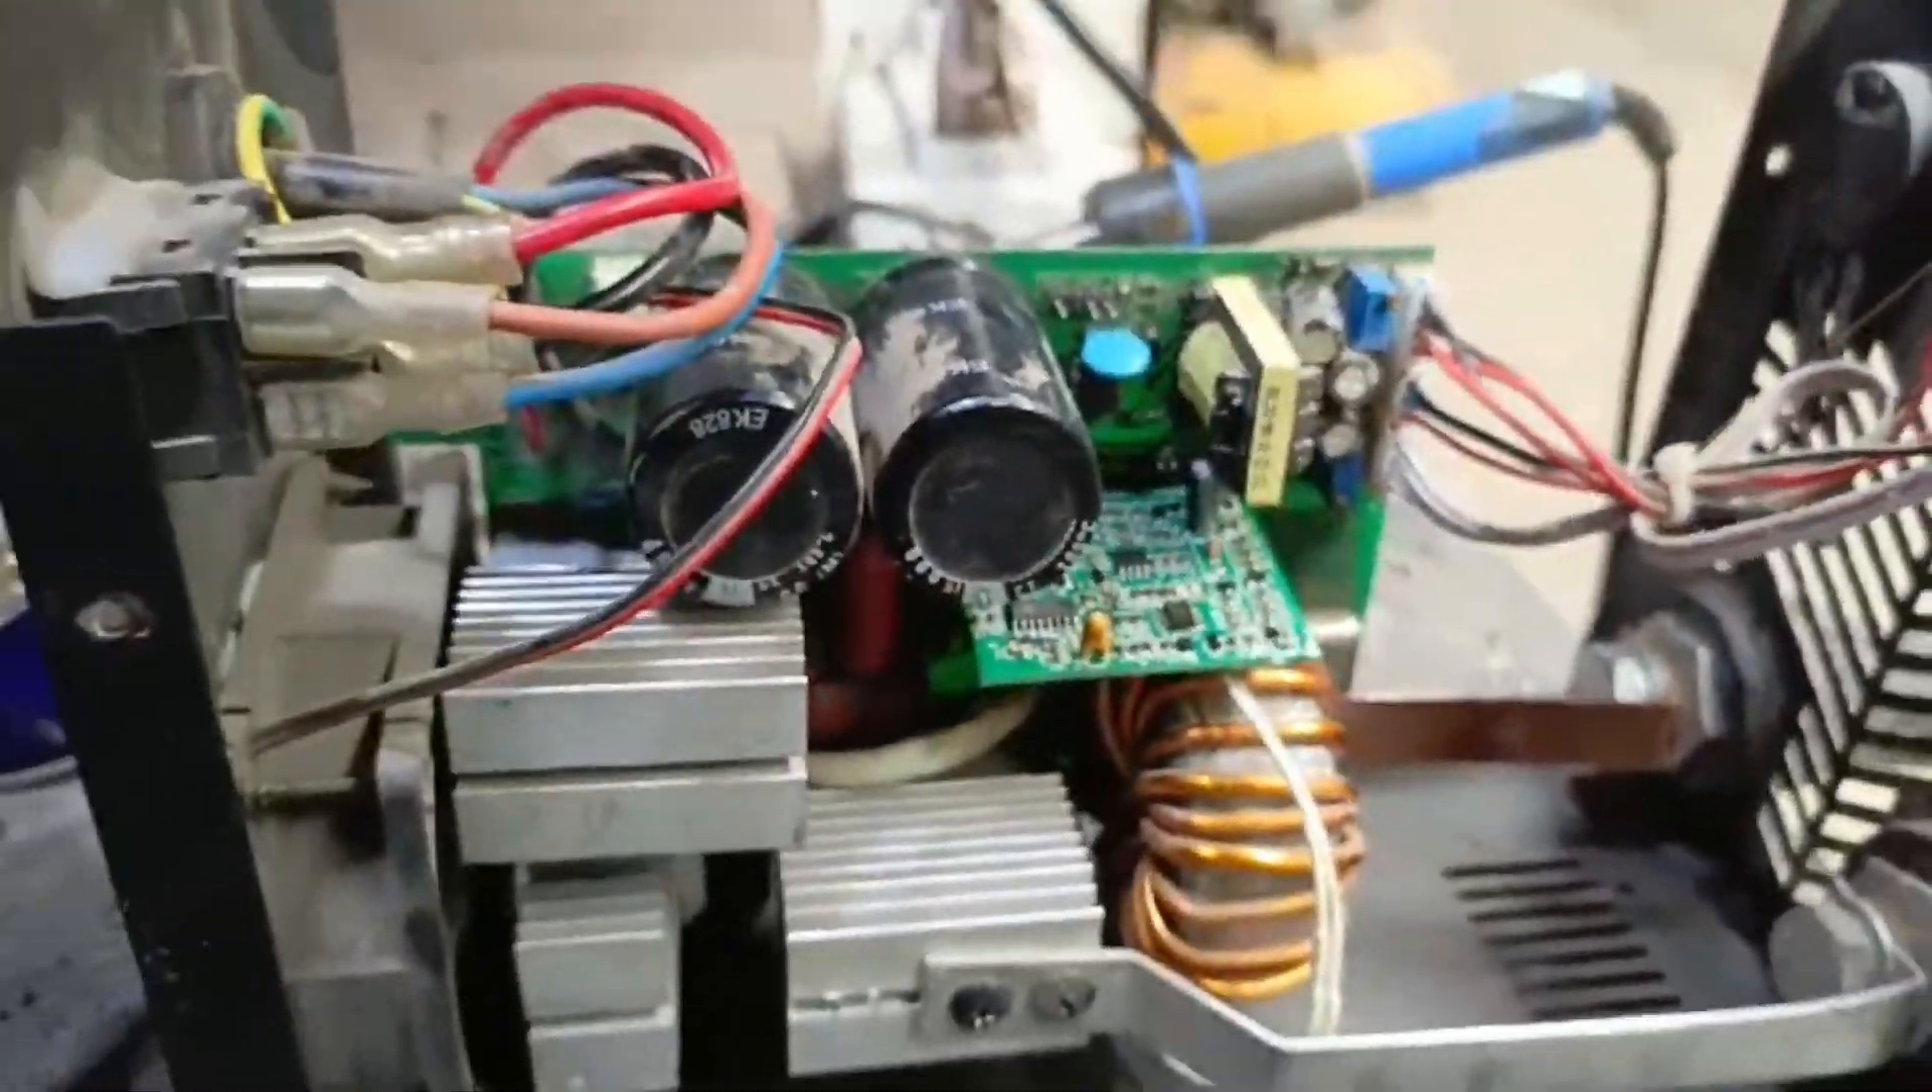یہ والا کارڈ ہم نے باڈی کے اندر لگا دیا ہے۔